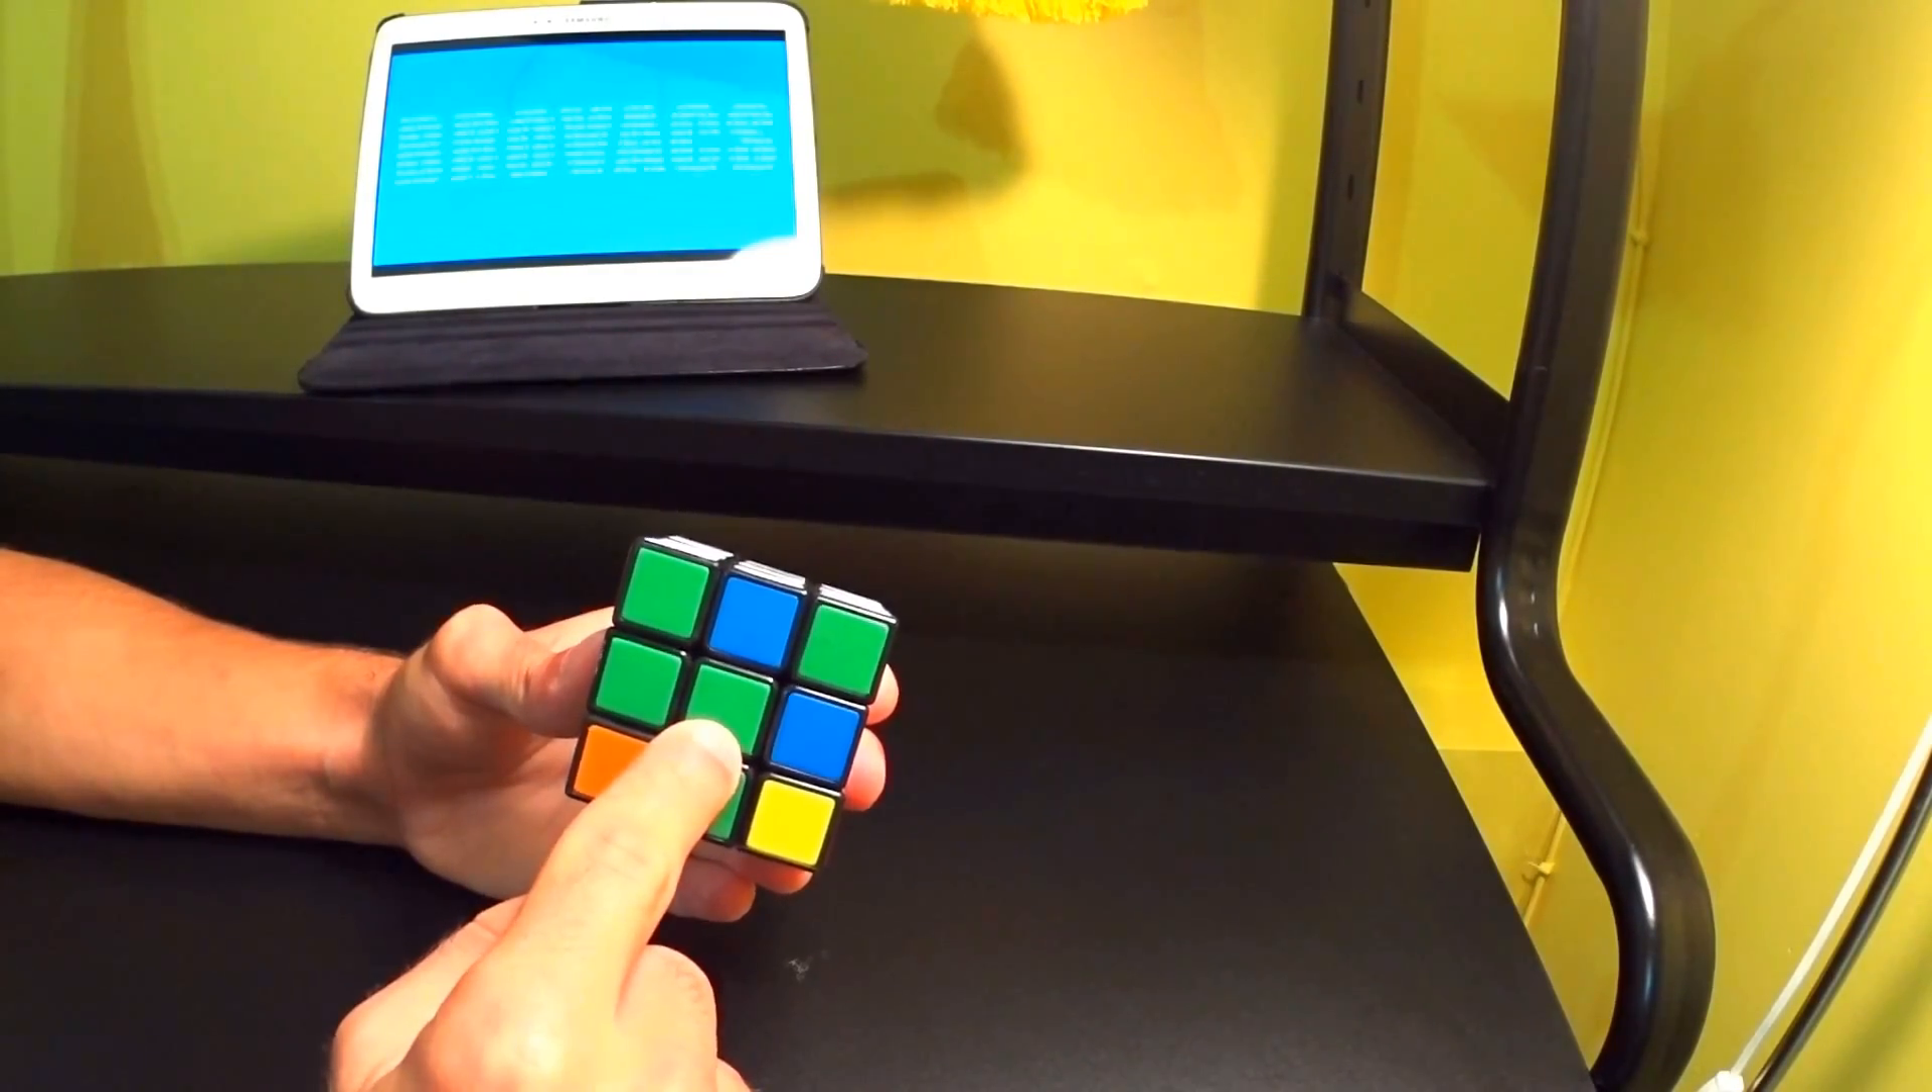This is a blue side piece which doesn't match up with the green face.